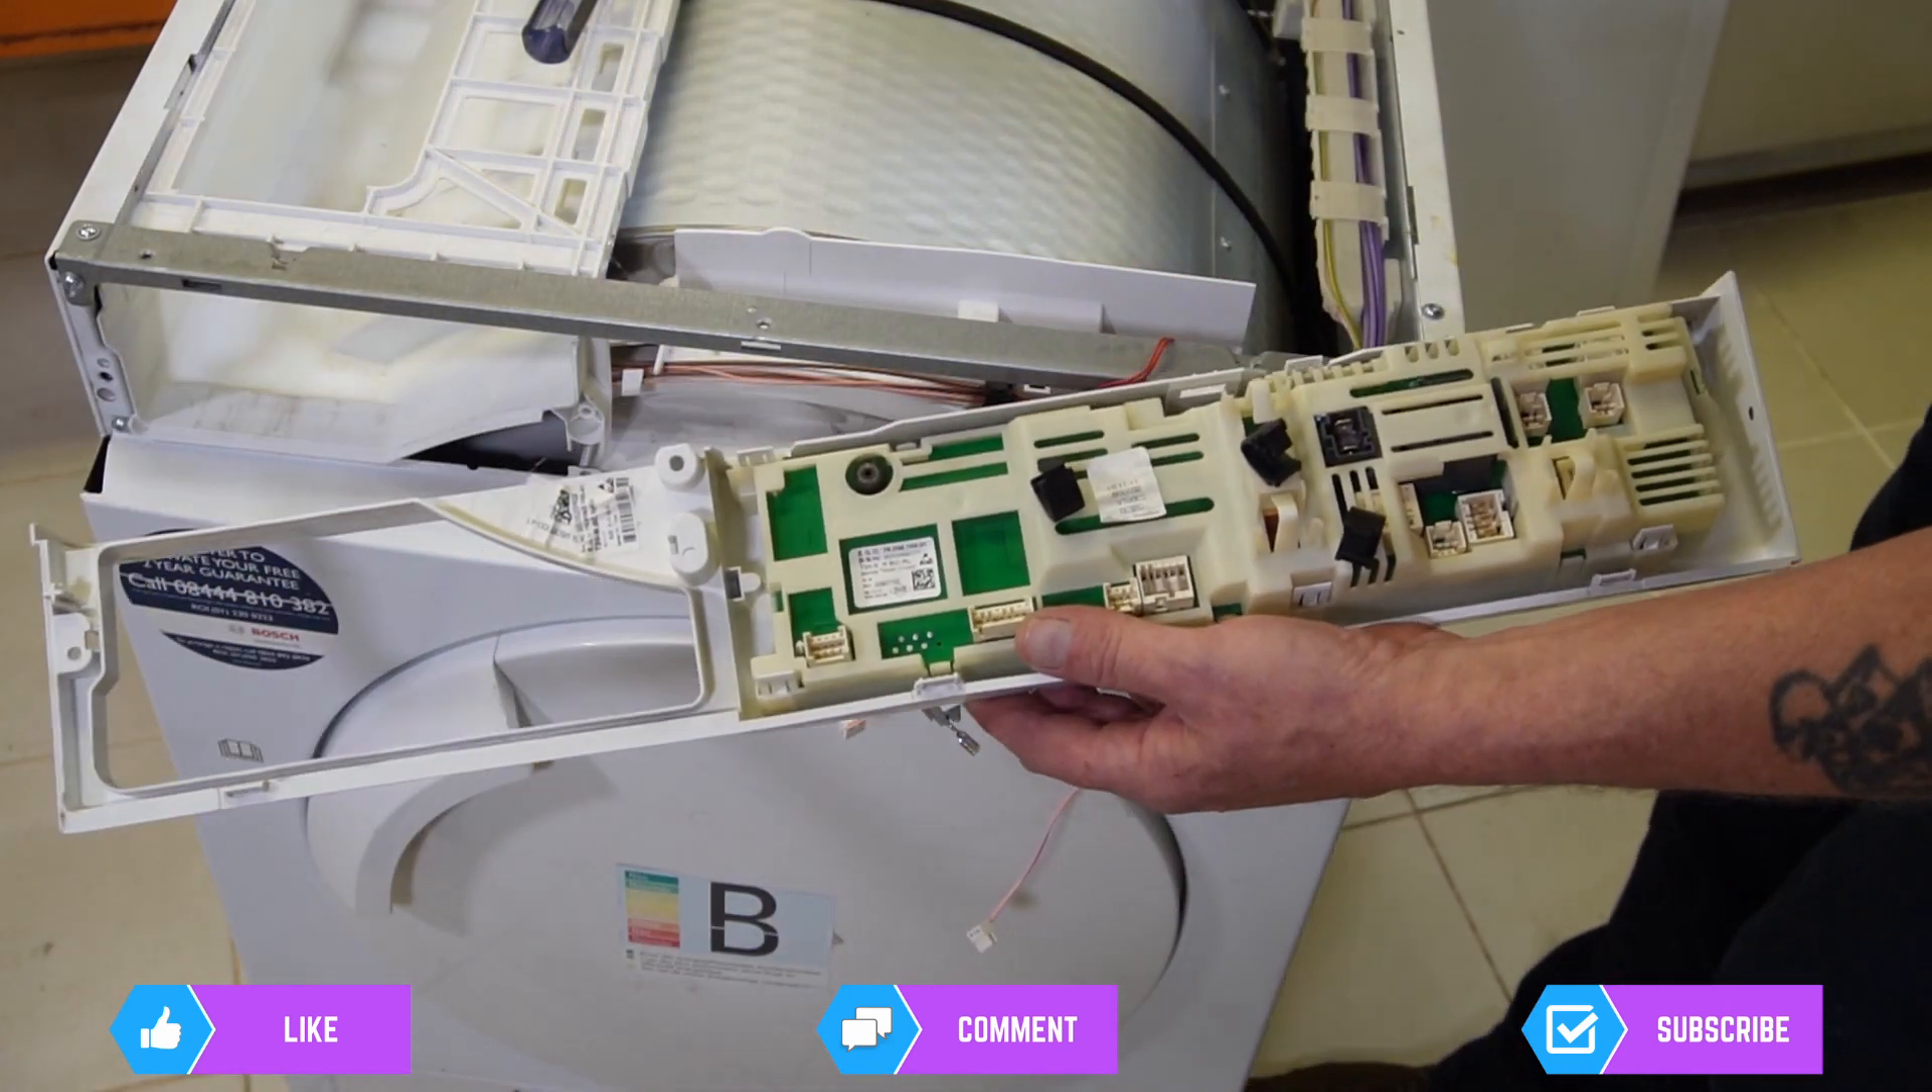Okay, we've got the circuit board out.